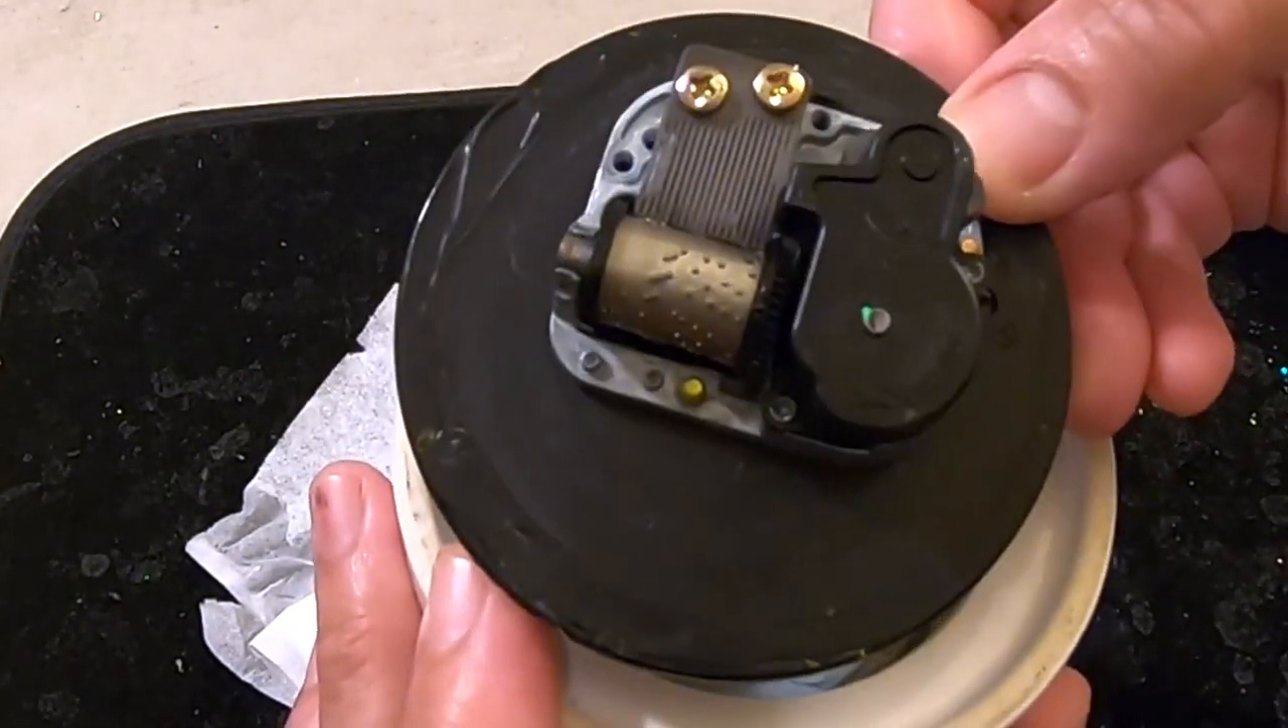Oh, by the way, we went ahead and we reattached the music box to the cover and everything's working fine.